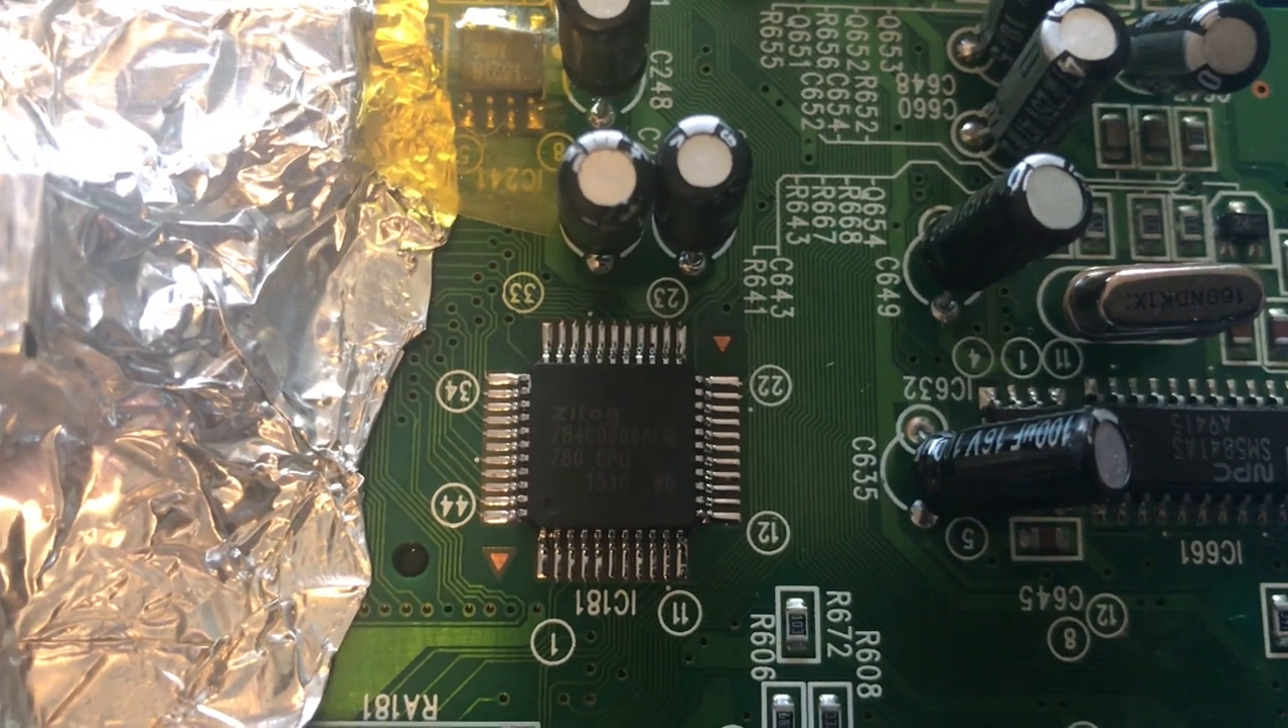The new Z80 is soldered into place.